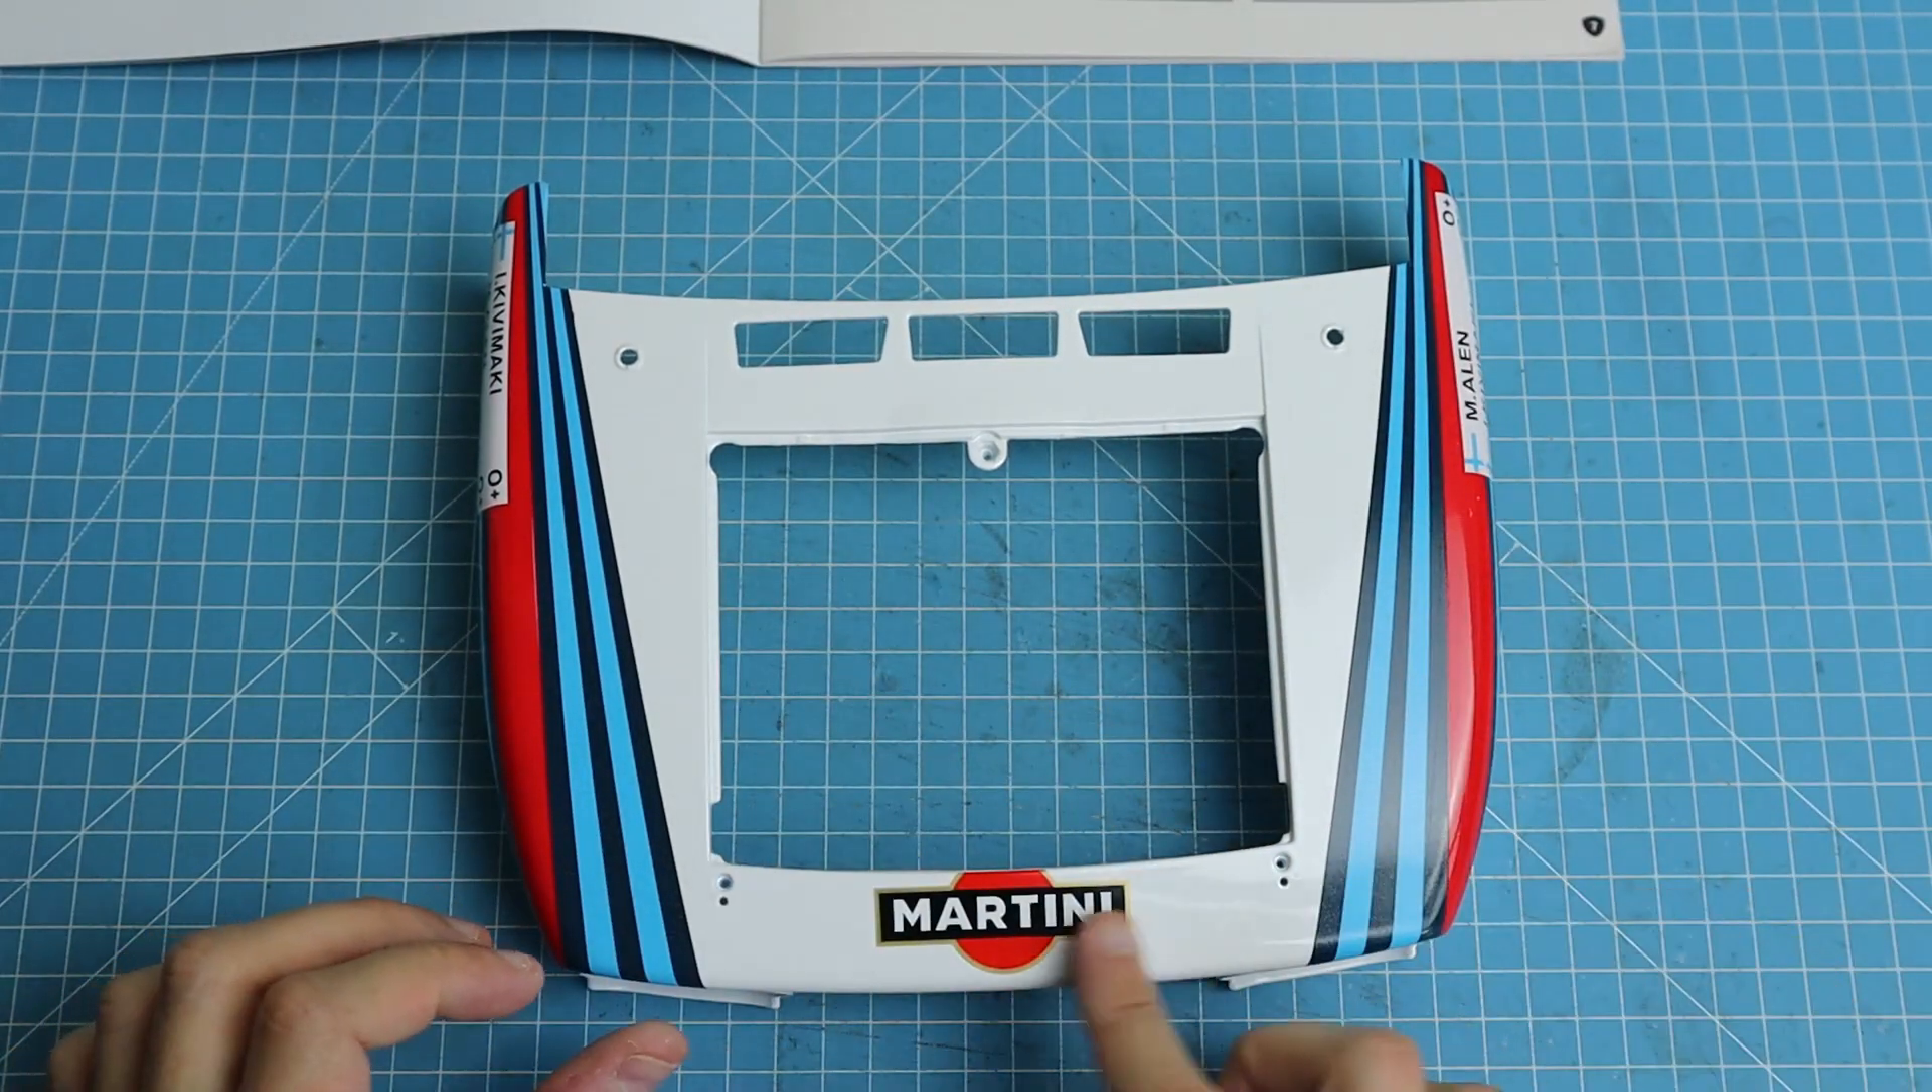Le martini il est bien posé franchement top rien à dire sur le décalcomanie.